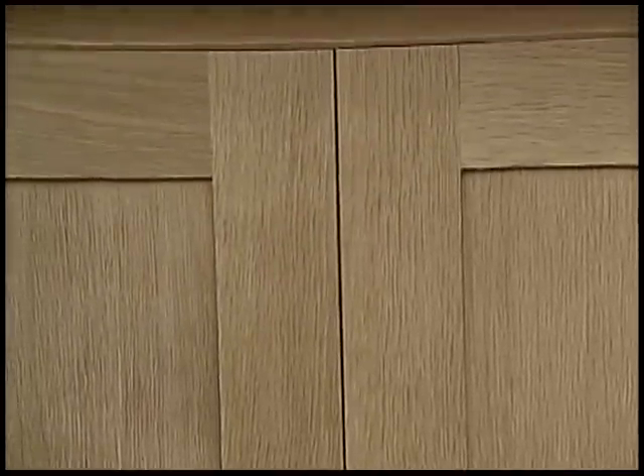And now what we've got to do is just check the fit between the two doors. And I think that looks pretty good.